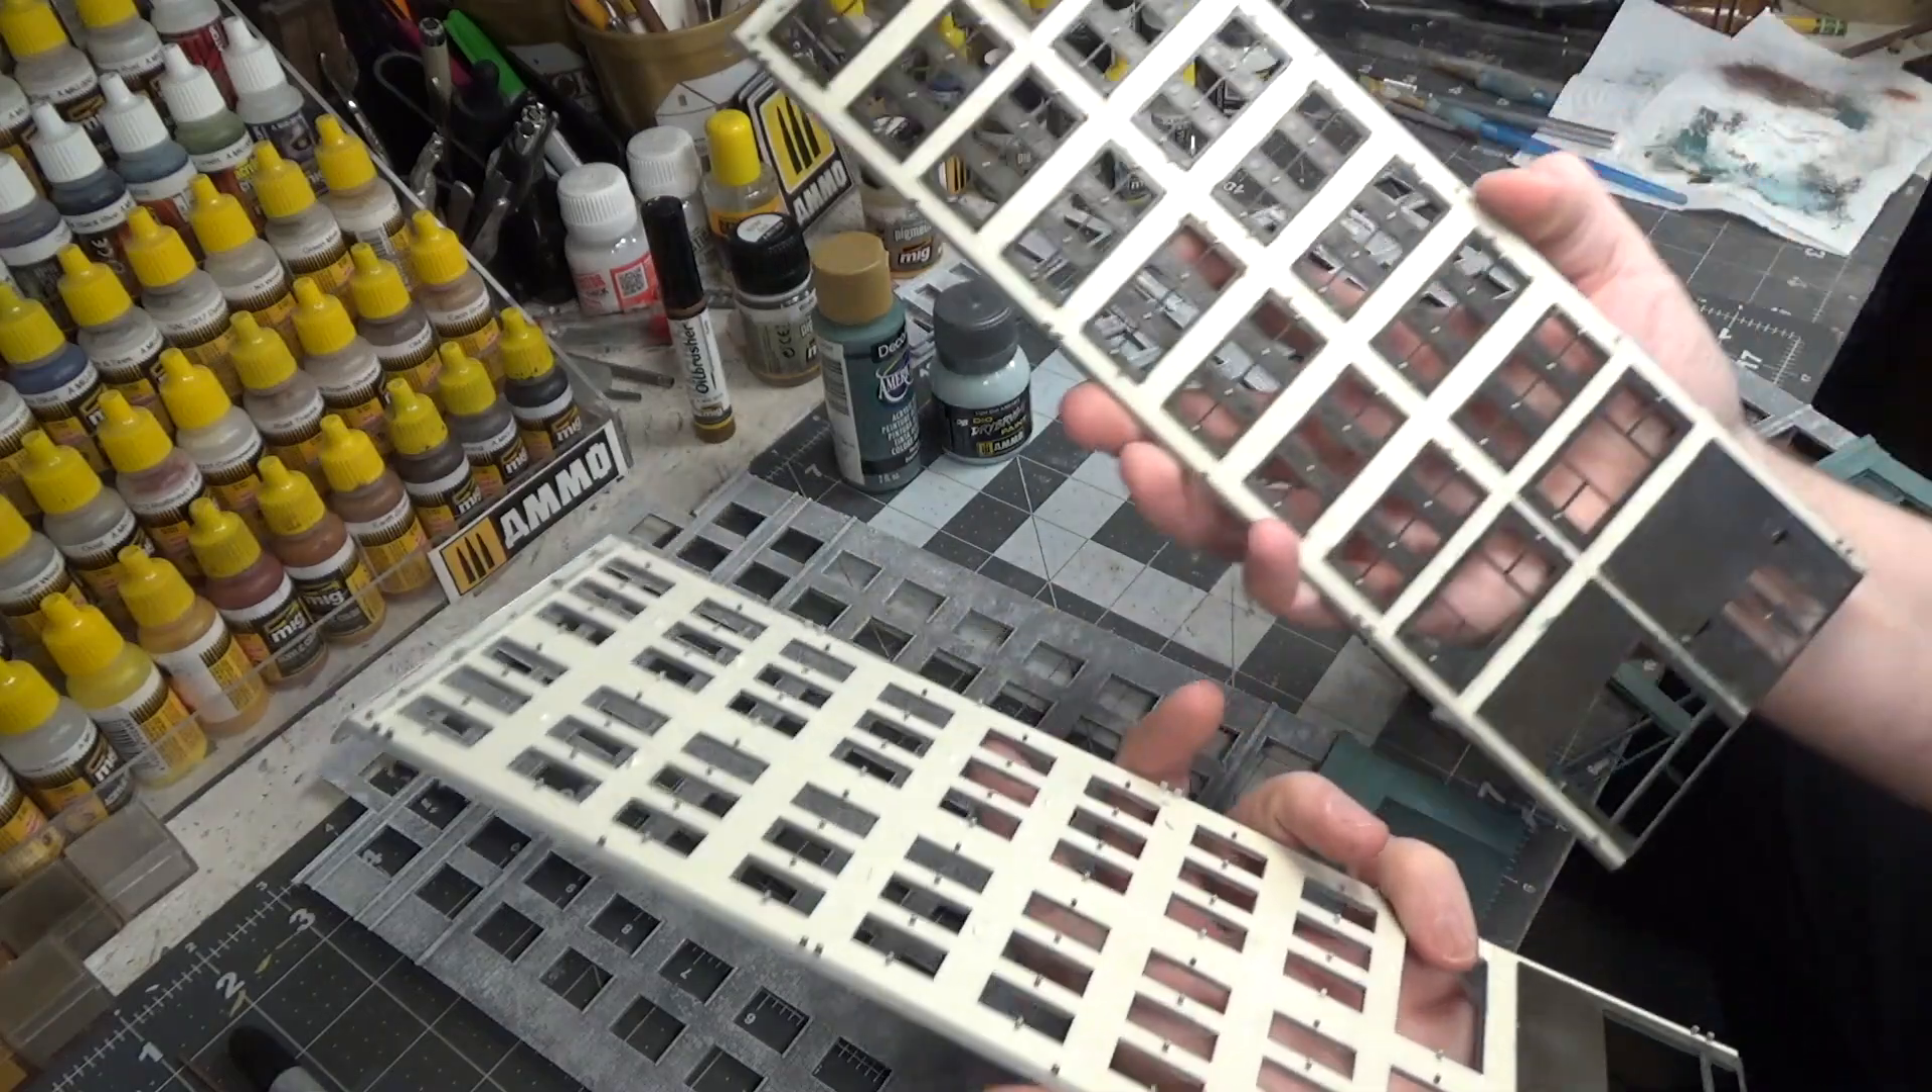And we still have to get all of our windows put in.